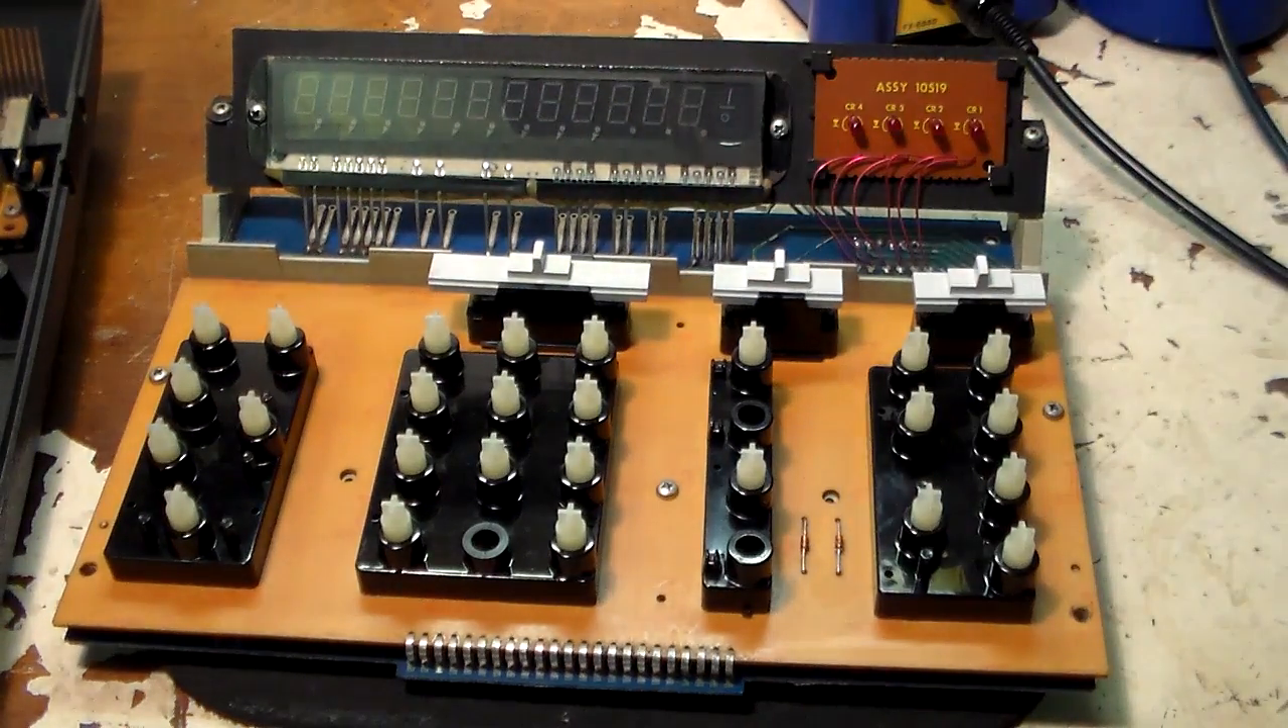So, I went ahead and put the switches back on.